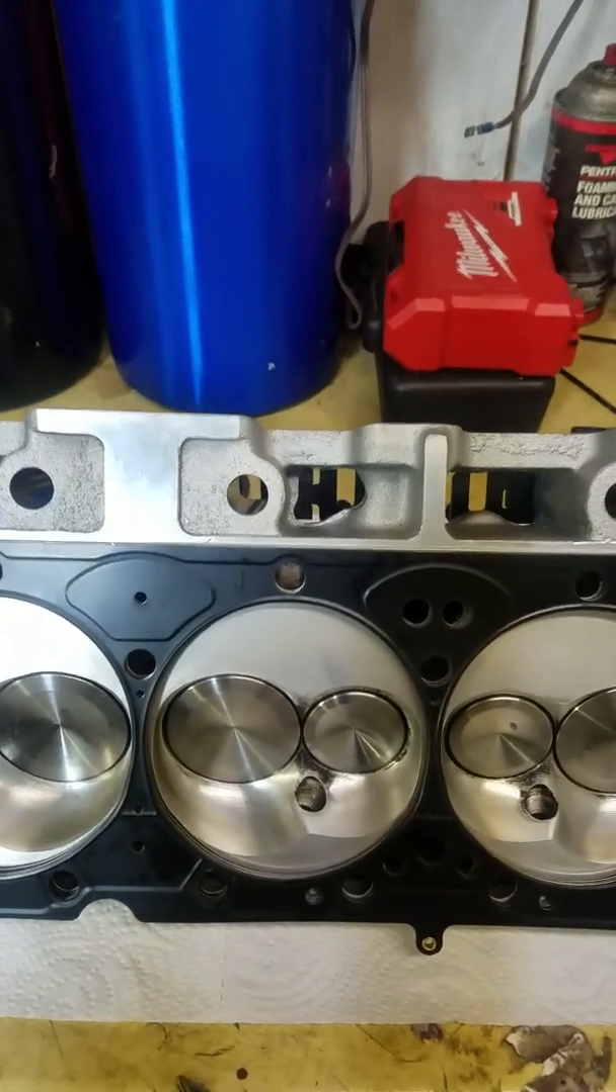You can see this gasket gets real close, but it's perfect. It's not in the chamber at all. Same thing on this side. It's close, but not in the chamber at all.